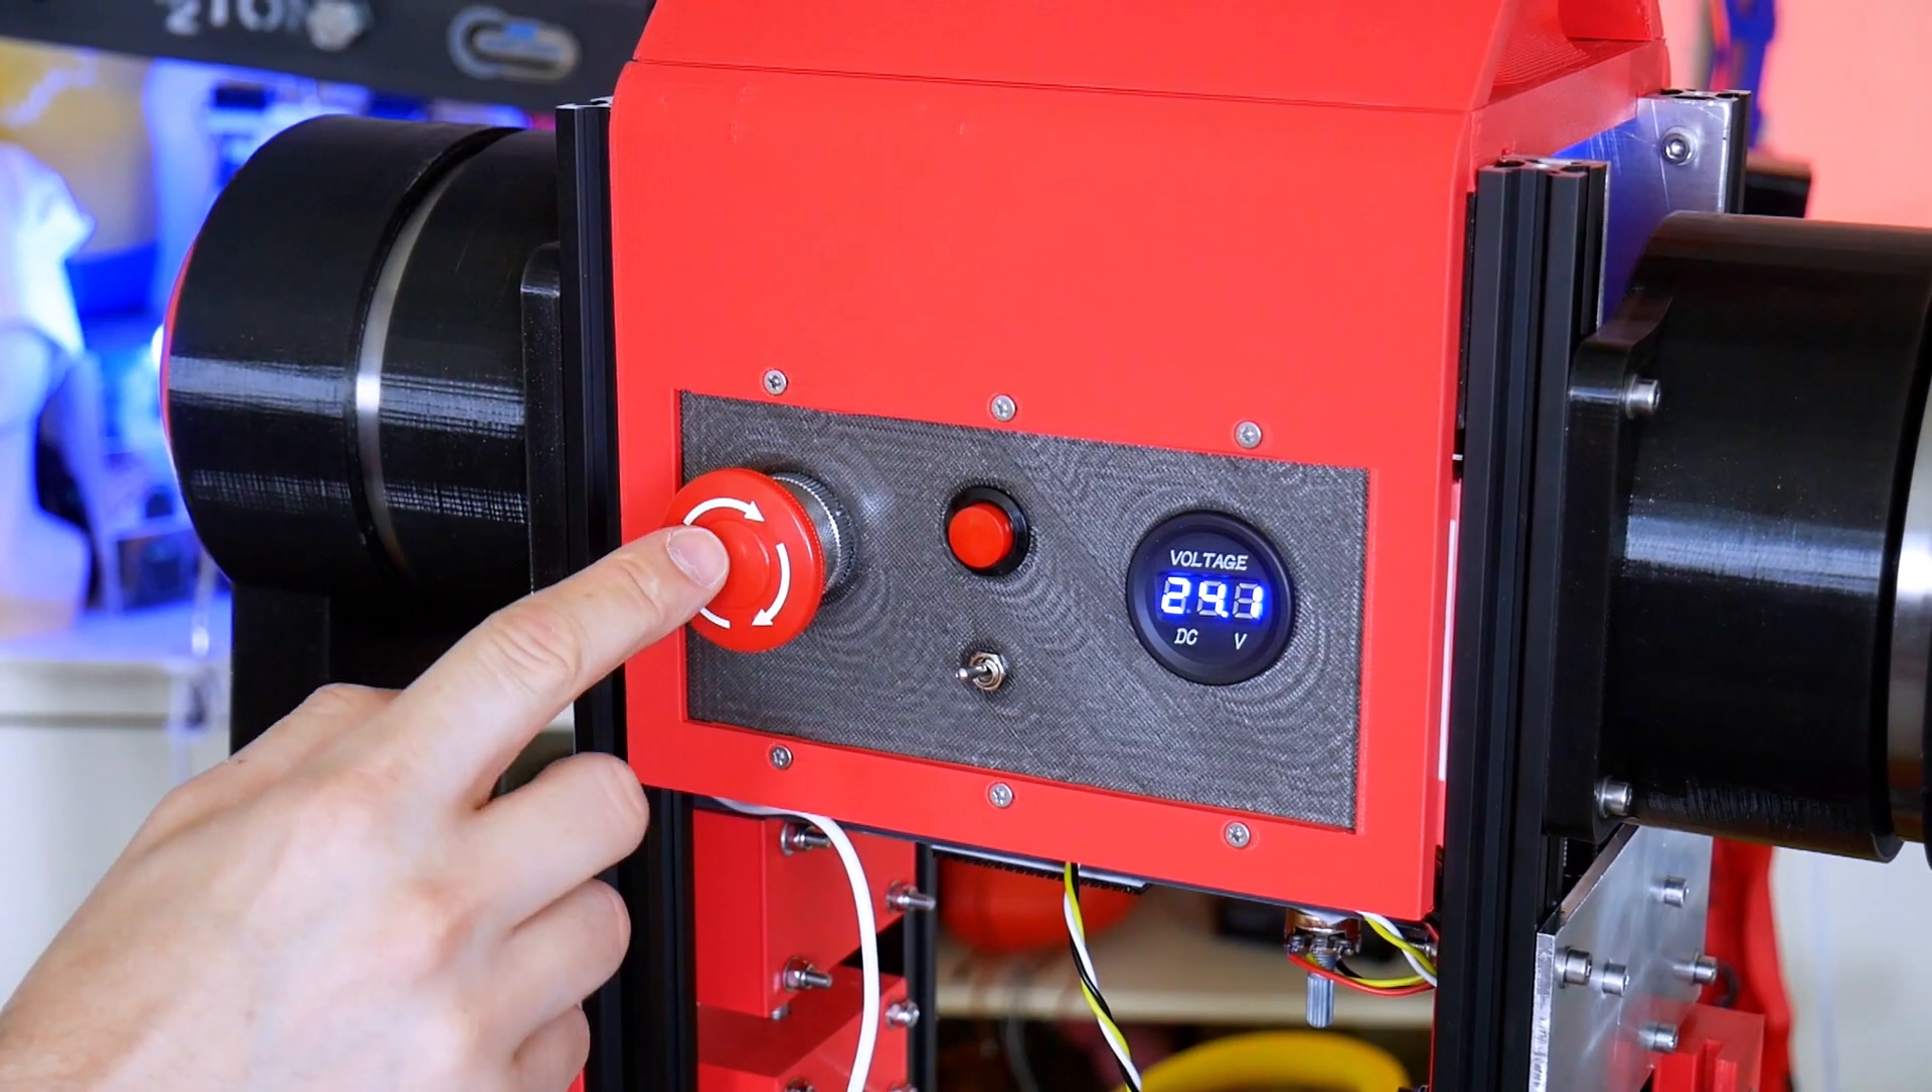I've added a control panel around the back.